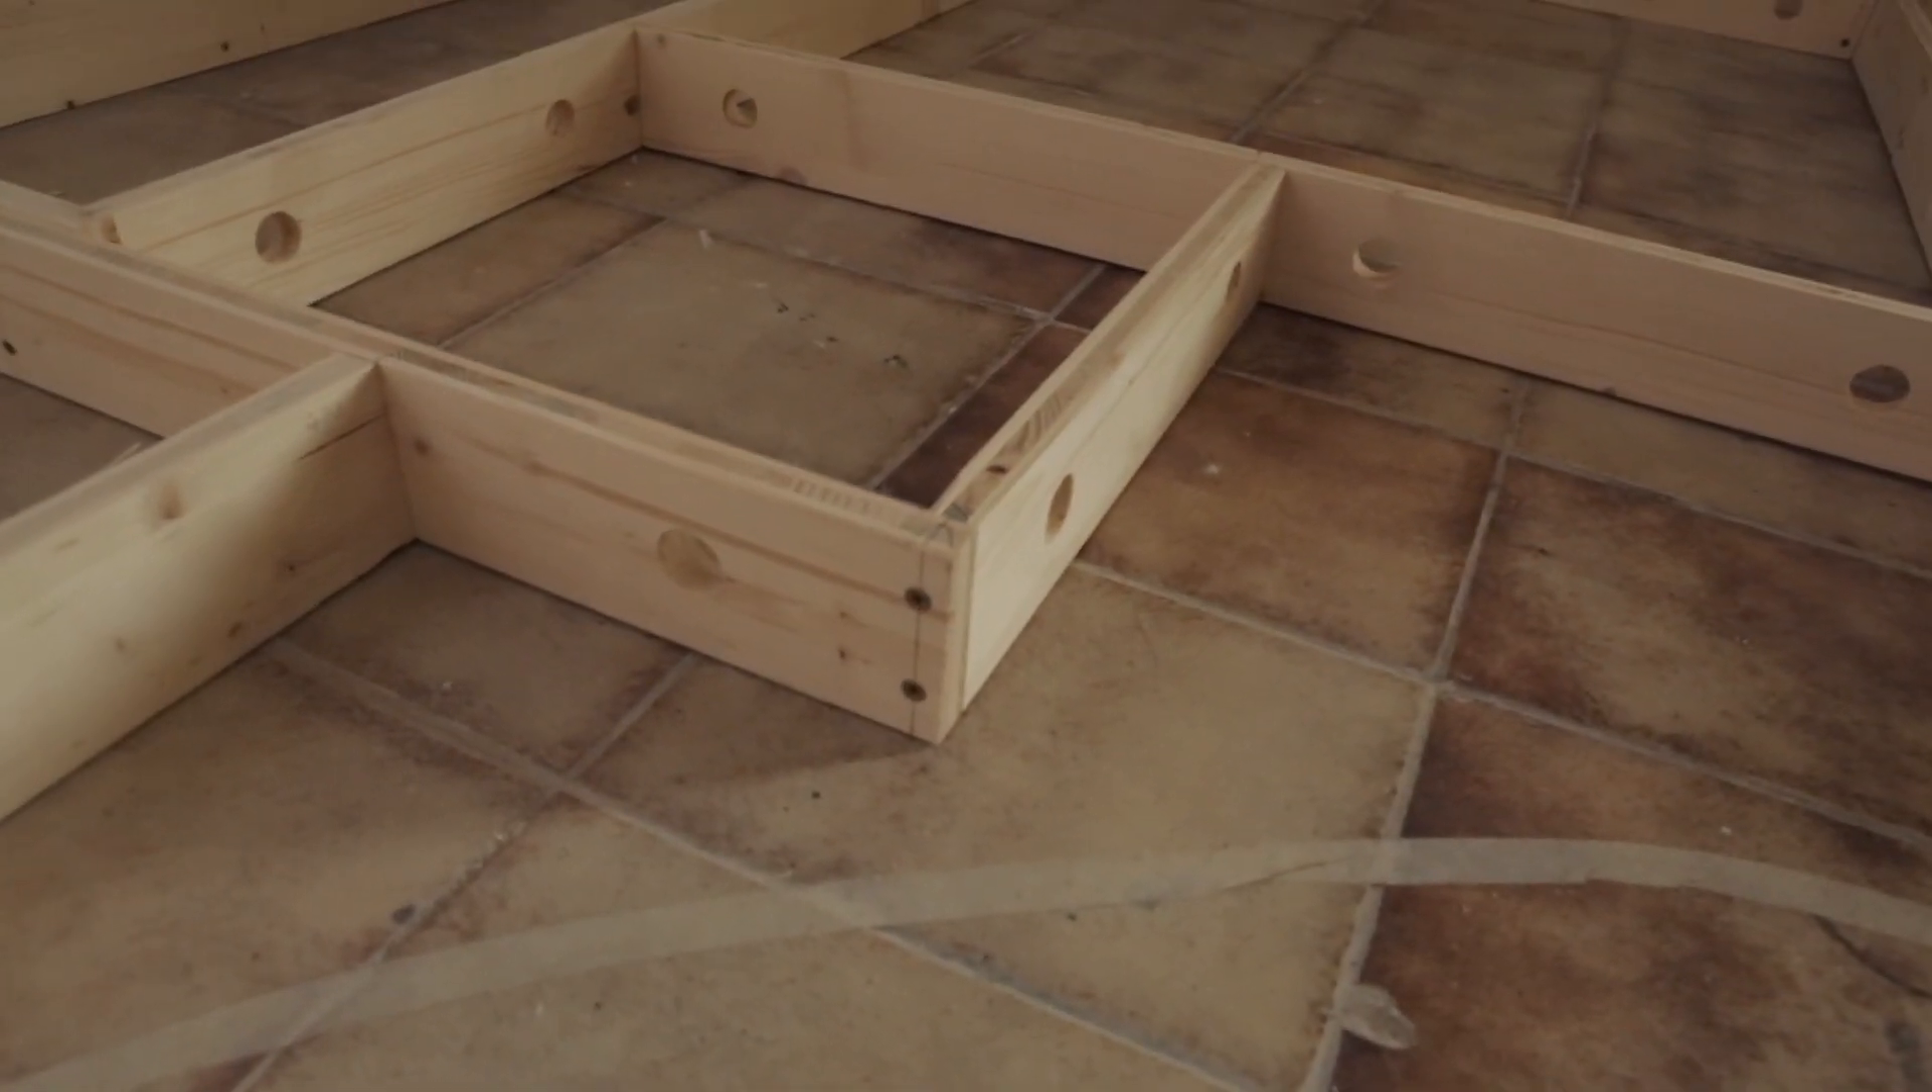Anschließend habe ich in die Elemente Löcher gefräst, damit ich die Kabel dann bei diesen hindurchziehen kann und die einzelnen Elemente stirnseitig mit Holzschrauben verschraubt.